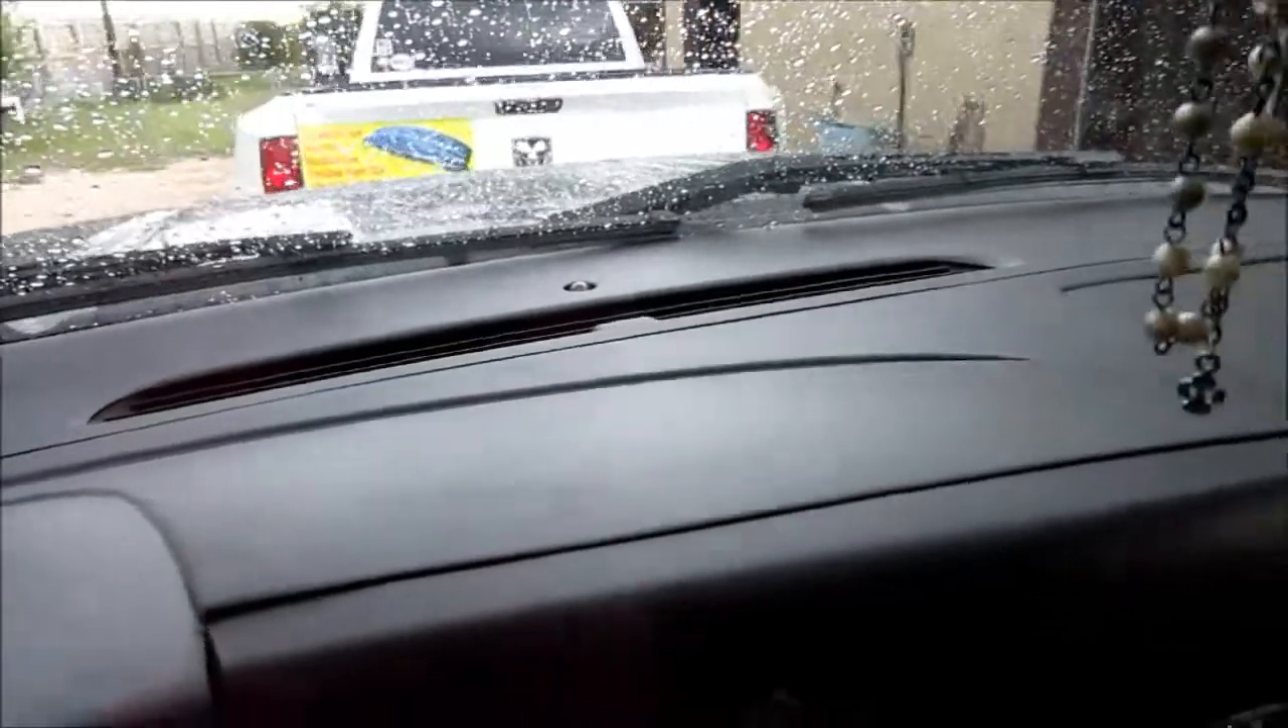The first part of the video showed the dash all cracked up and broken all over the place and we've got our two-part dash installed that came from txdashcovers .com and this is what the finished product looked like.